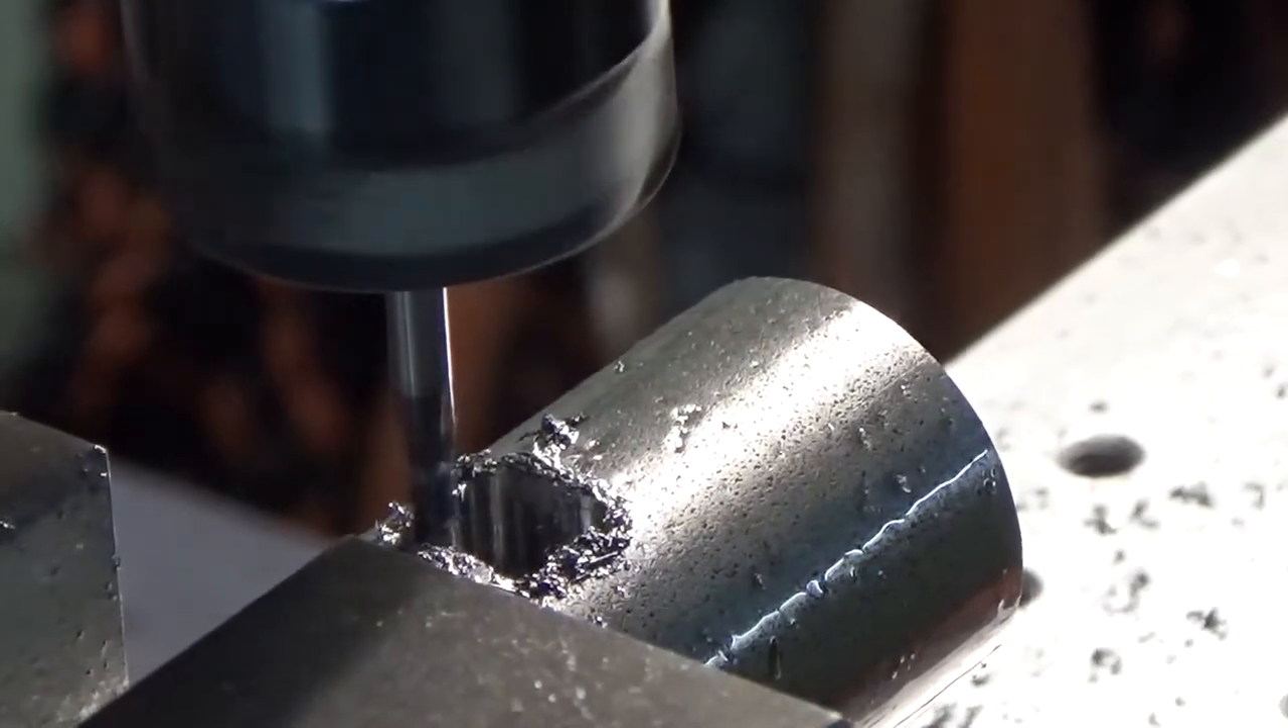And, uh, as you can see in the video, the shank is sticking way out.